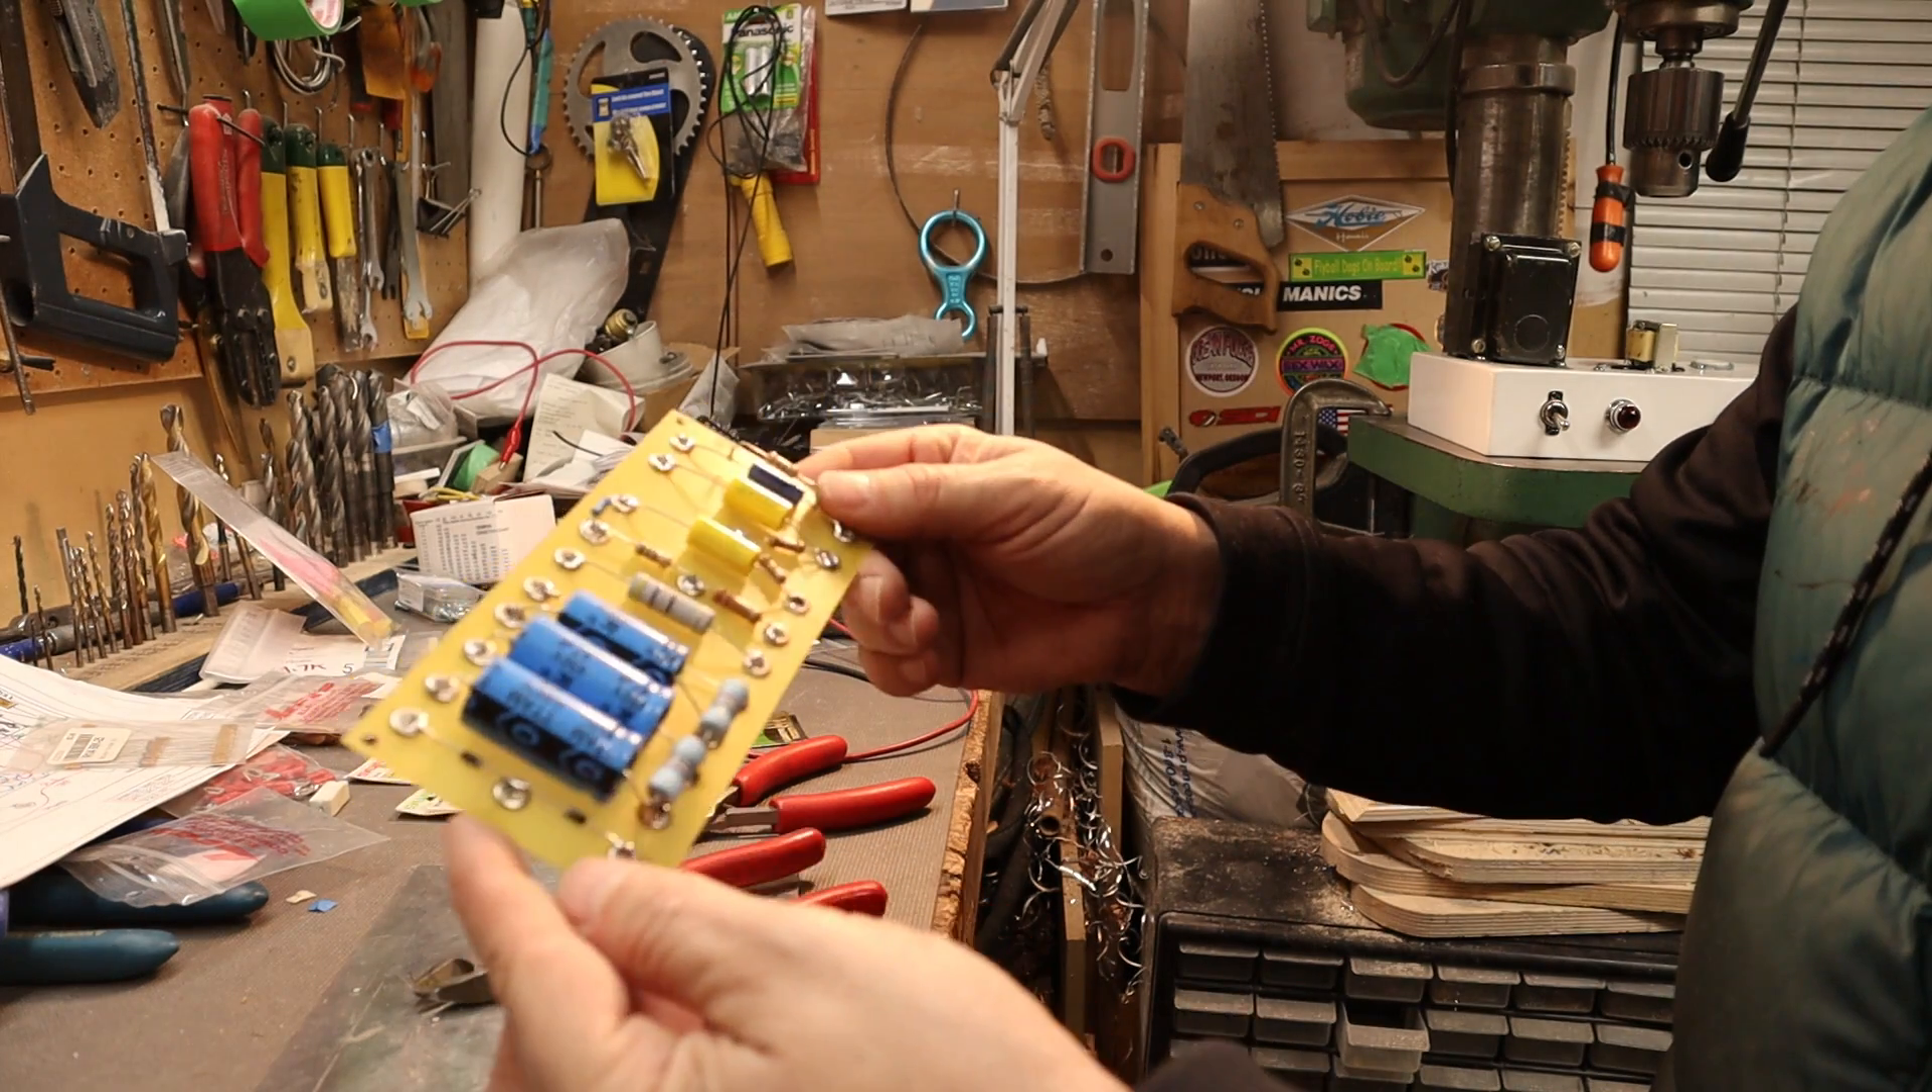So I've got all the components on the board all soldered up.